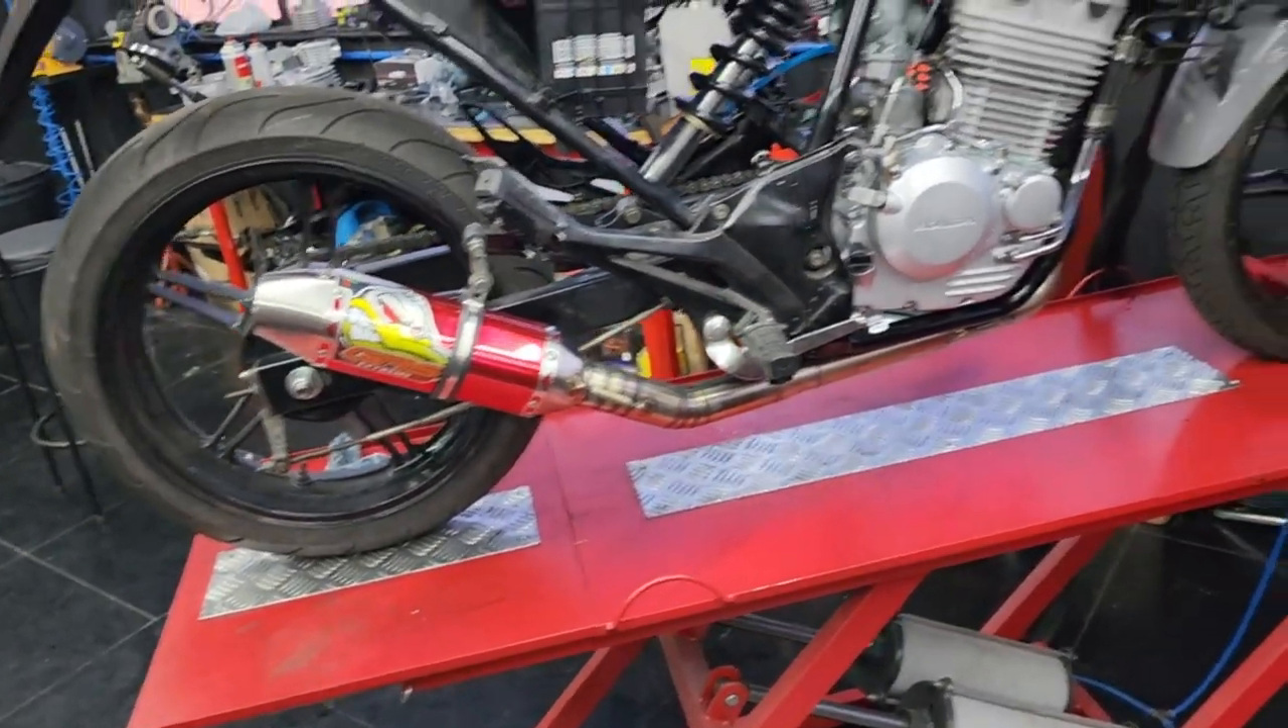O motorzão do Mato Grosso Rapaziada Já tá com o escapamento.